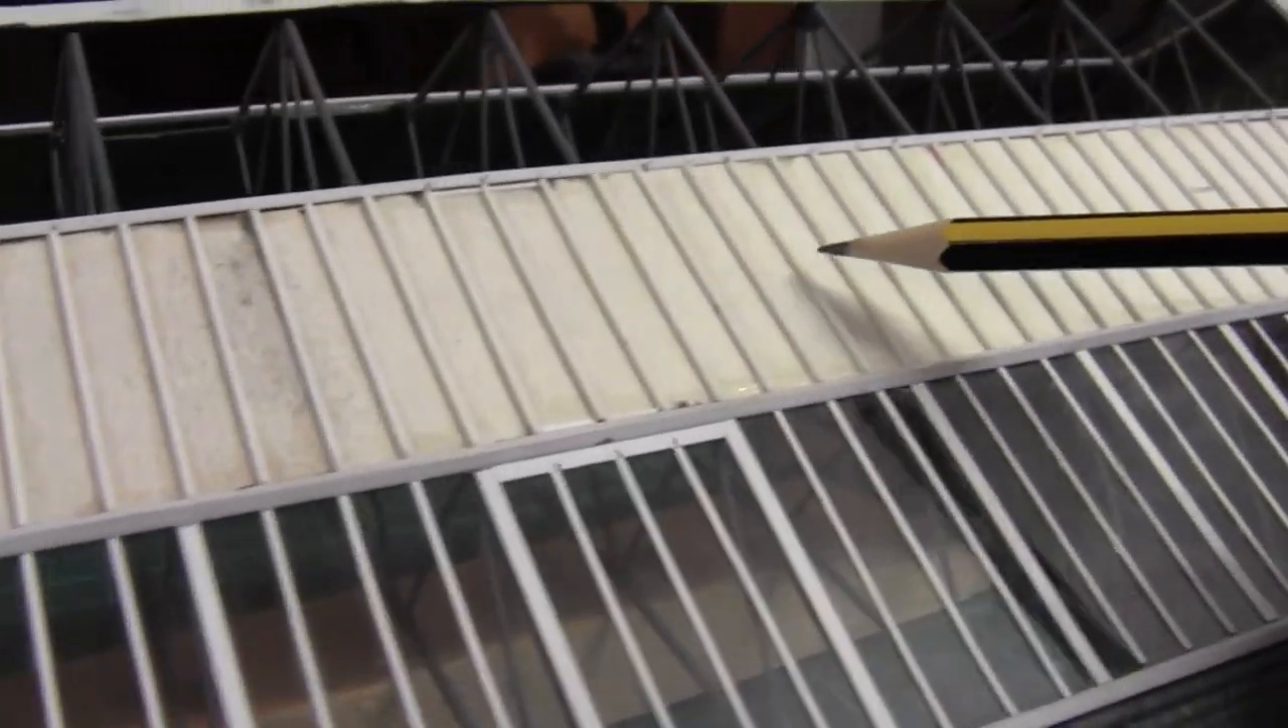The progress so far is I have now made a start on the cladding using some 0 .8 round plastic strip and rodding to create a detail on the cladding as well as I'm going along.